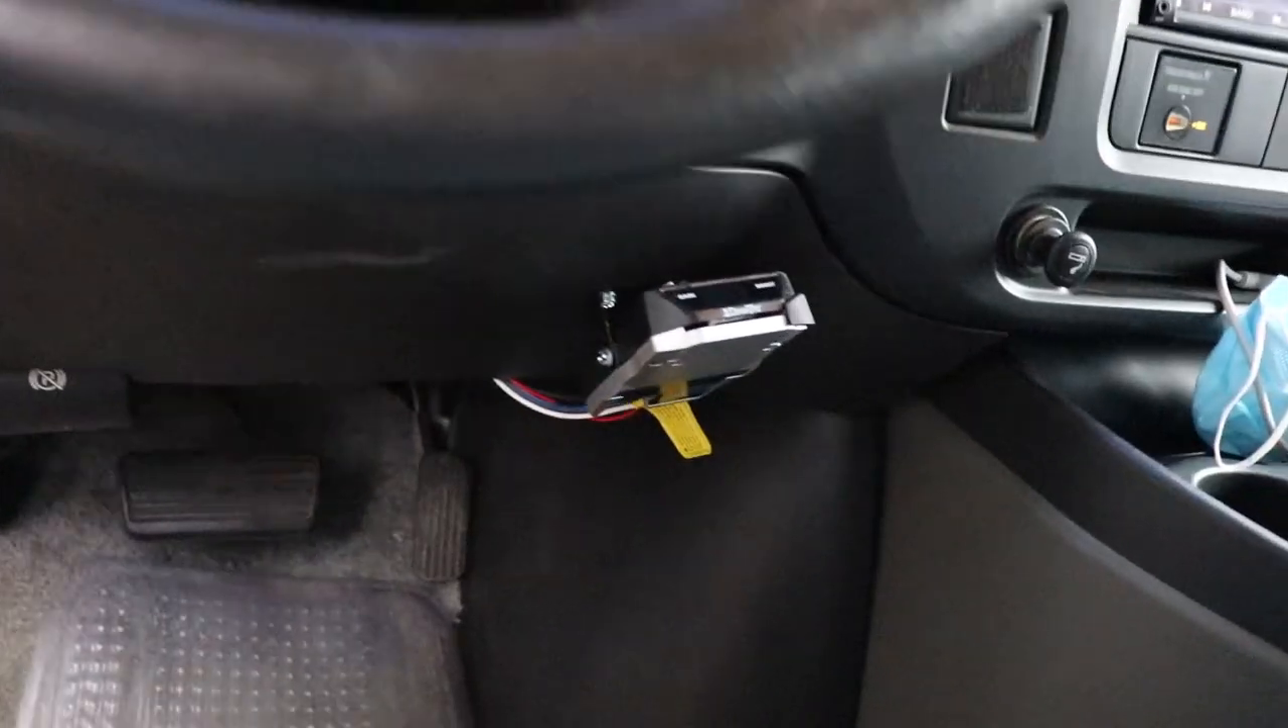All right so it took me most of the day but I got things wired up here I got the brake controller here so it eventually it'll go to sleep so it's not killing the battery.